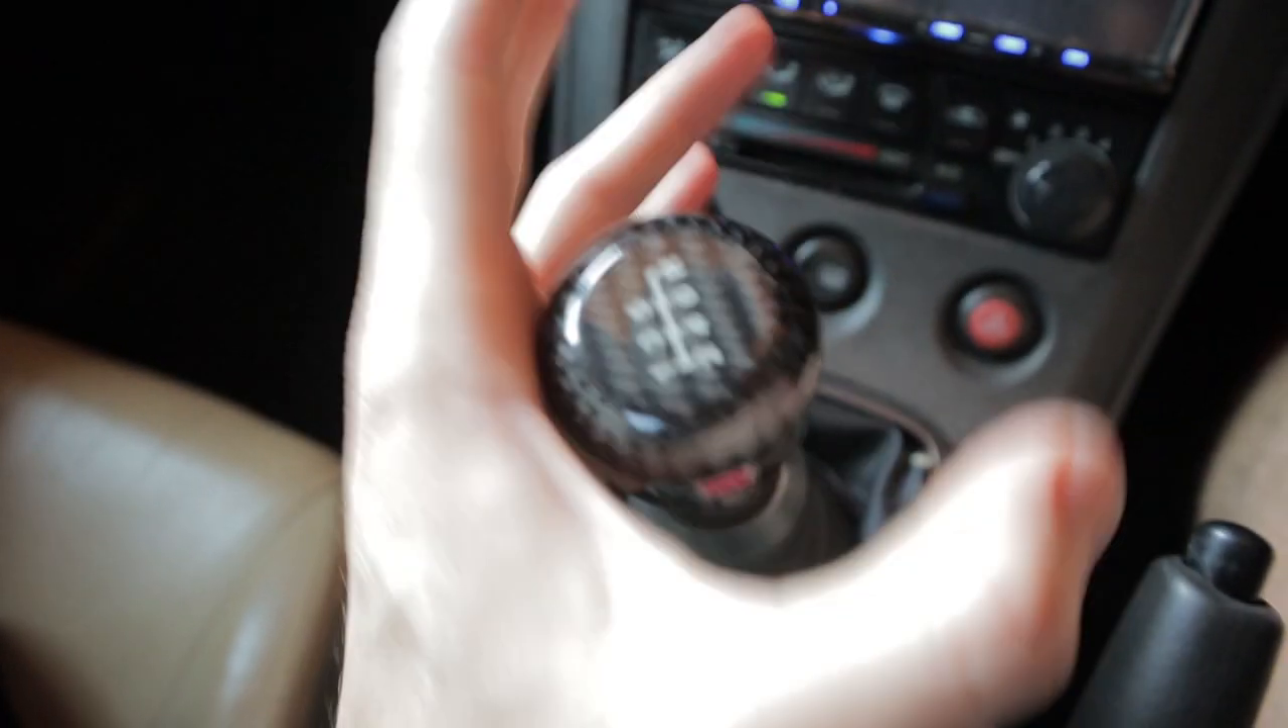The gear knob's not aligned properly.